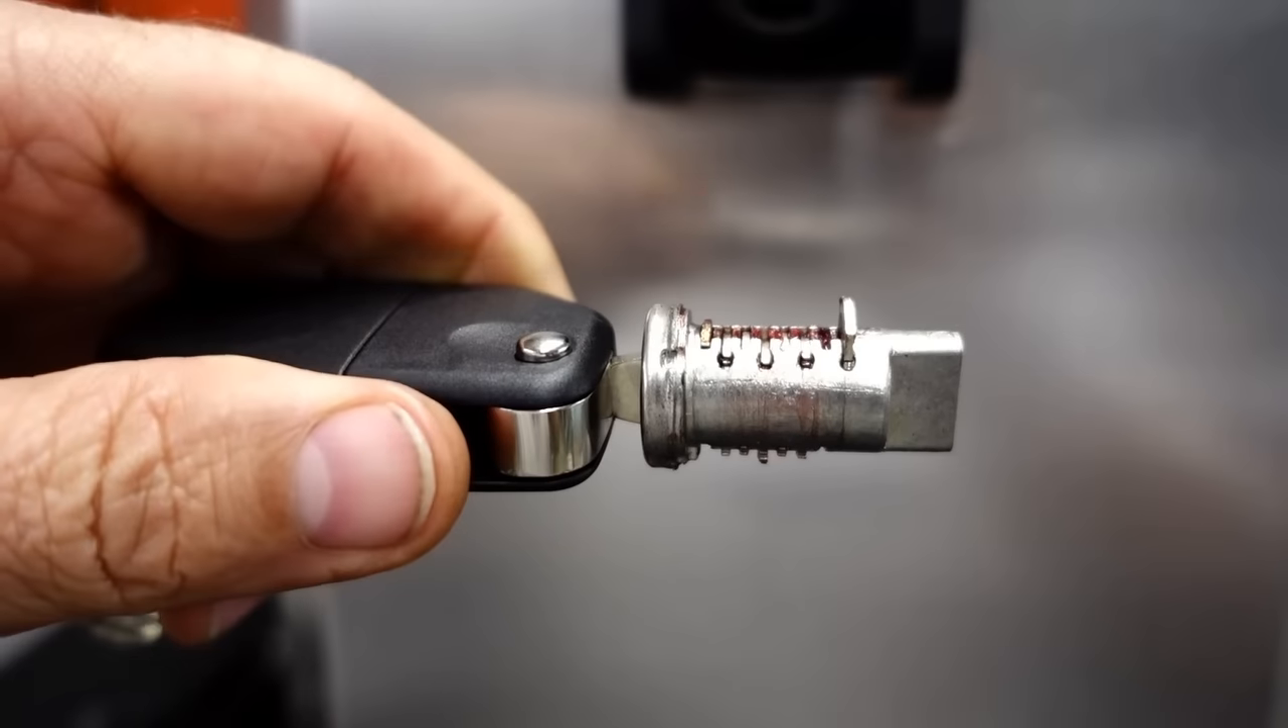You'll see how these tumblers are not flat so you know you can see the difference see how the tumblers are sticking out sunk in in certain places and sticking out on others.